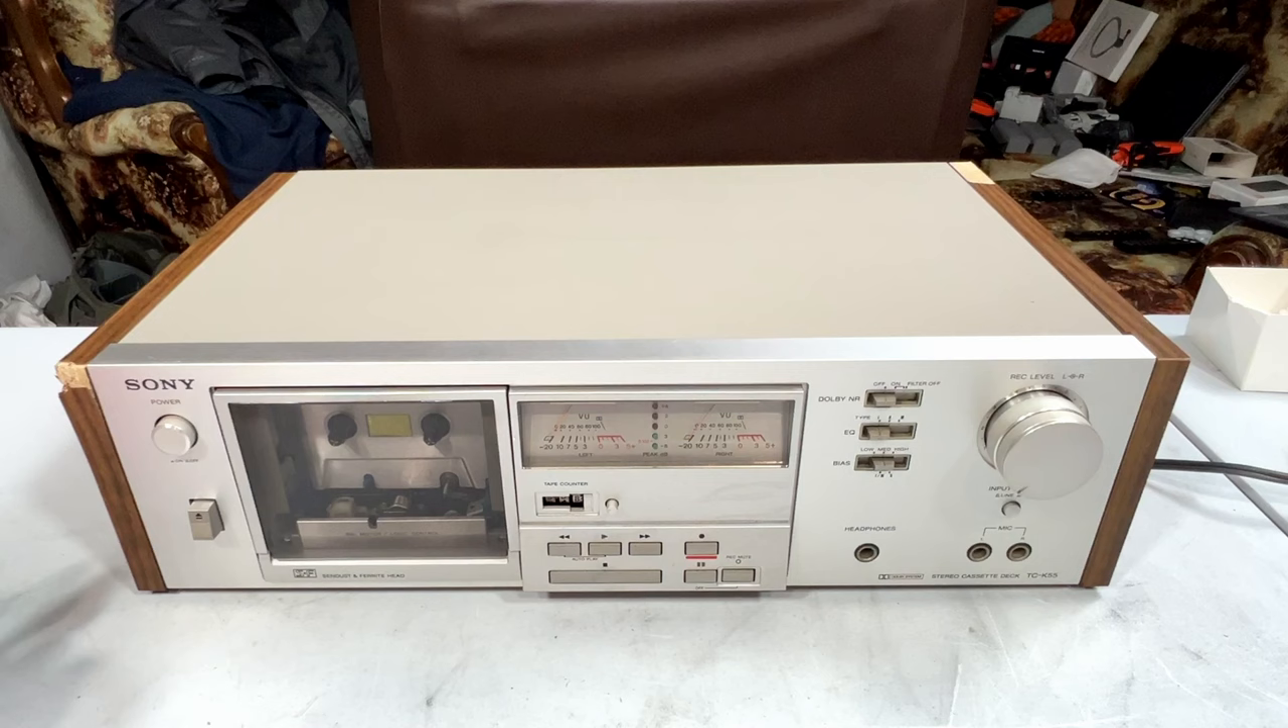As you can see I got the side panels from the tck61 on here.